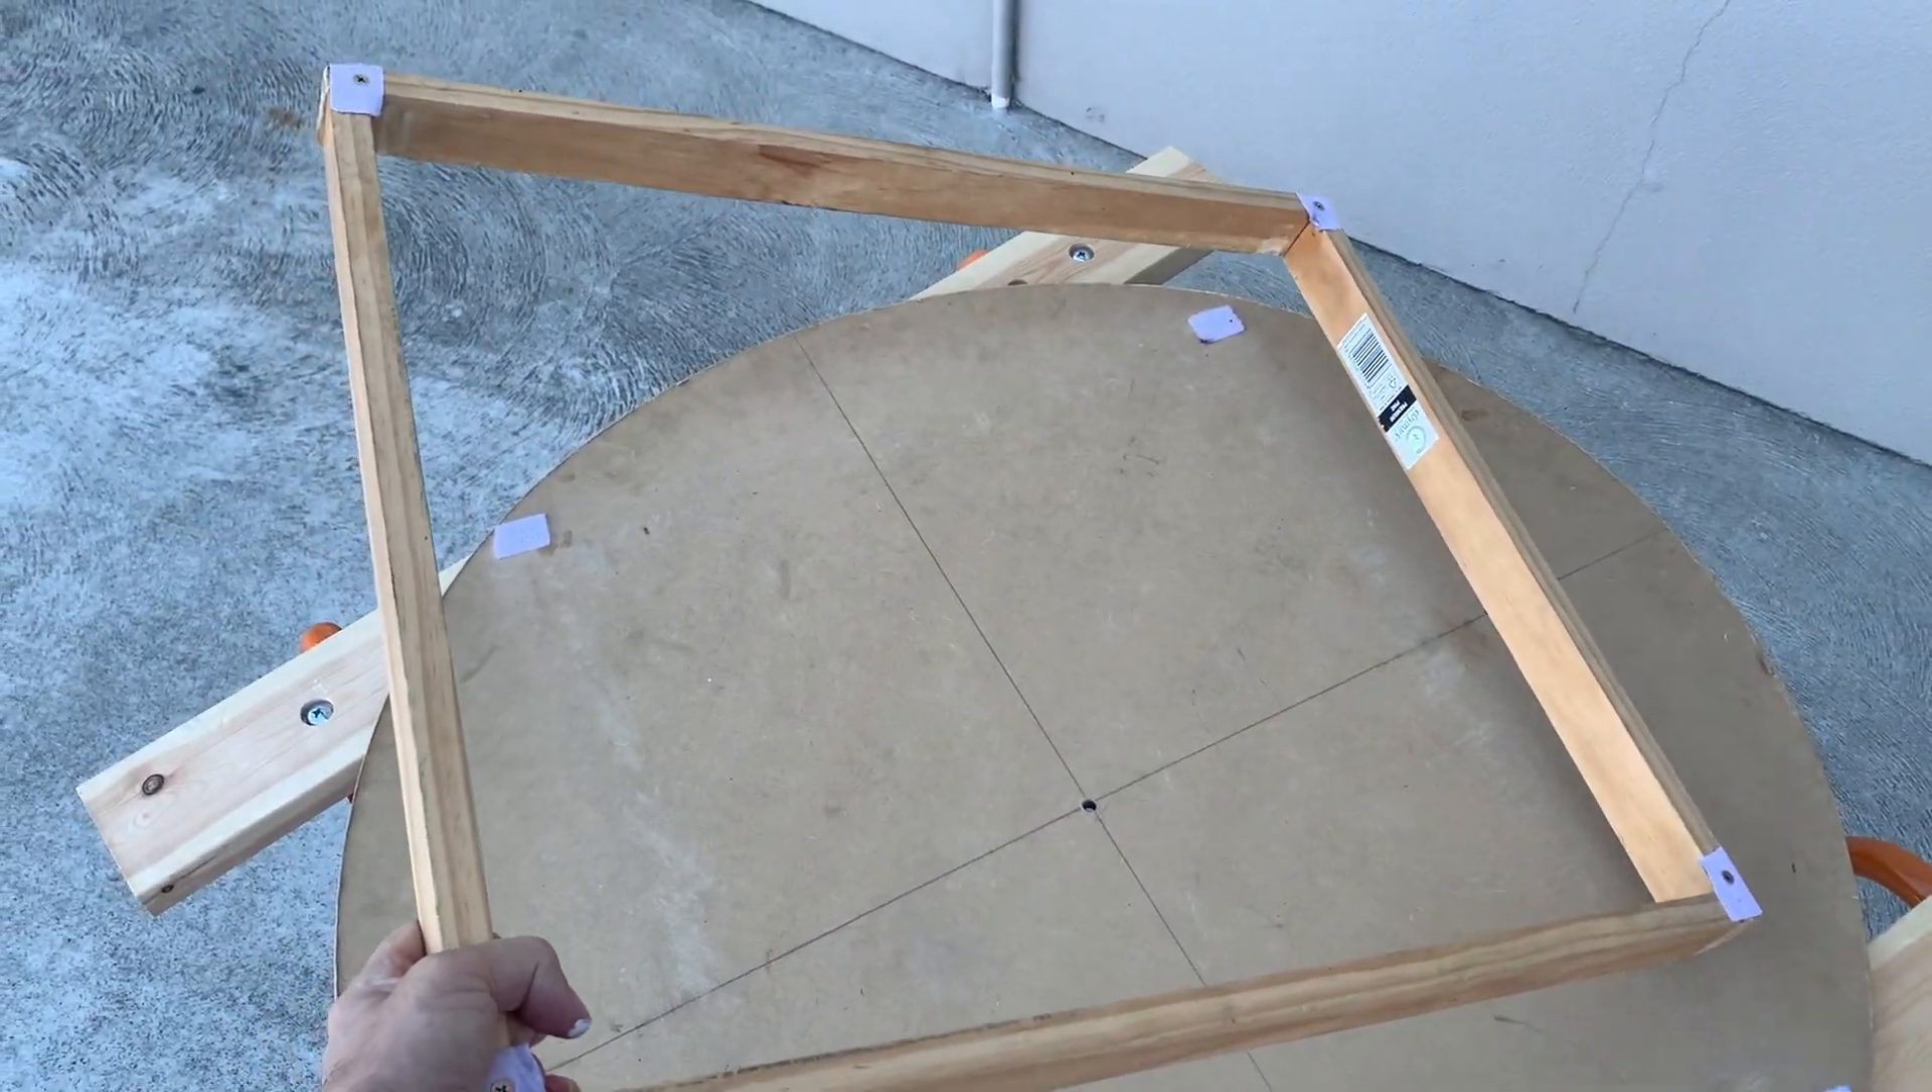I've made a wooden frame with the velcro lining up around the wooden frame.